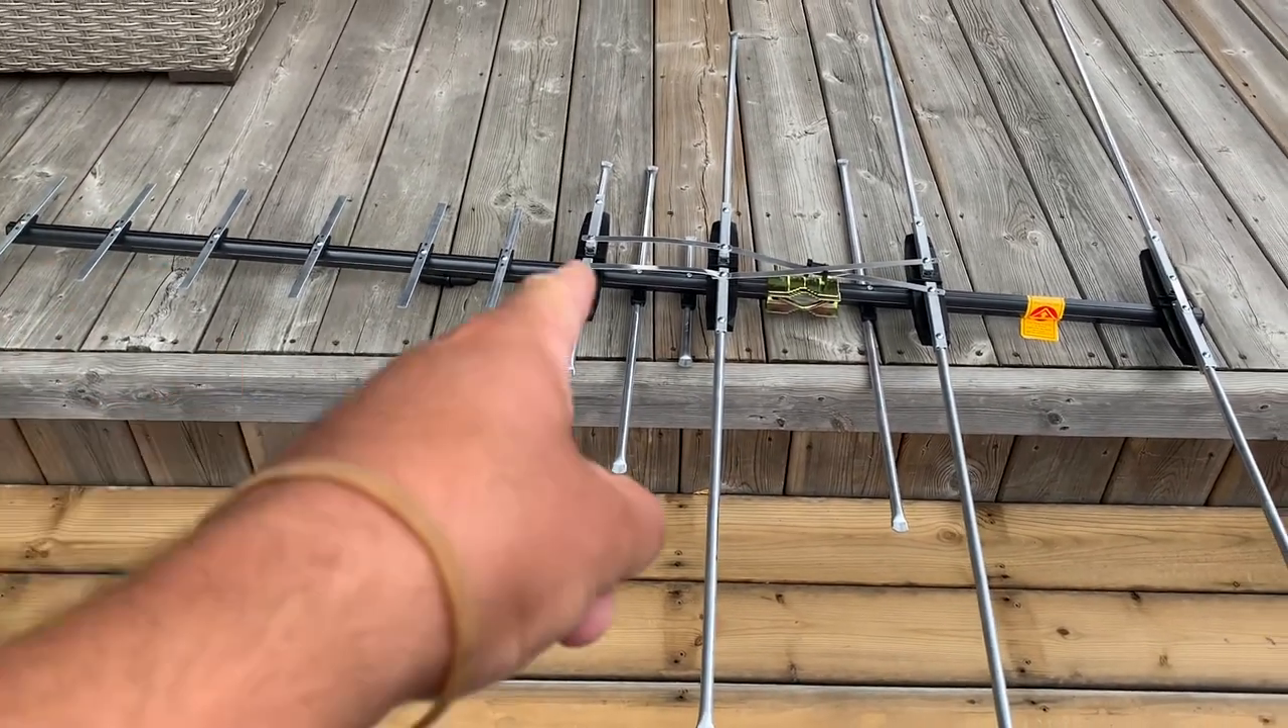Took about a minute to unfold those elements and this antenna is ready to go on a mast.